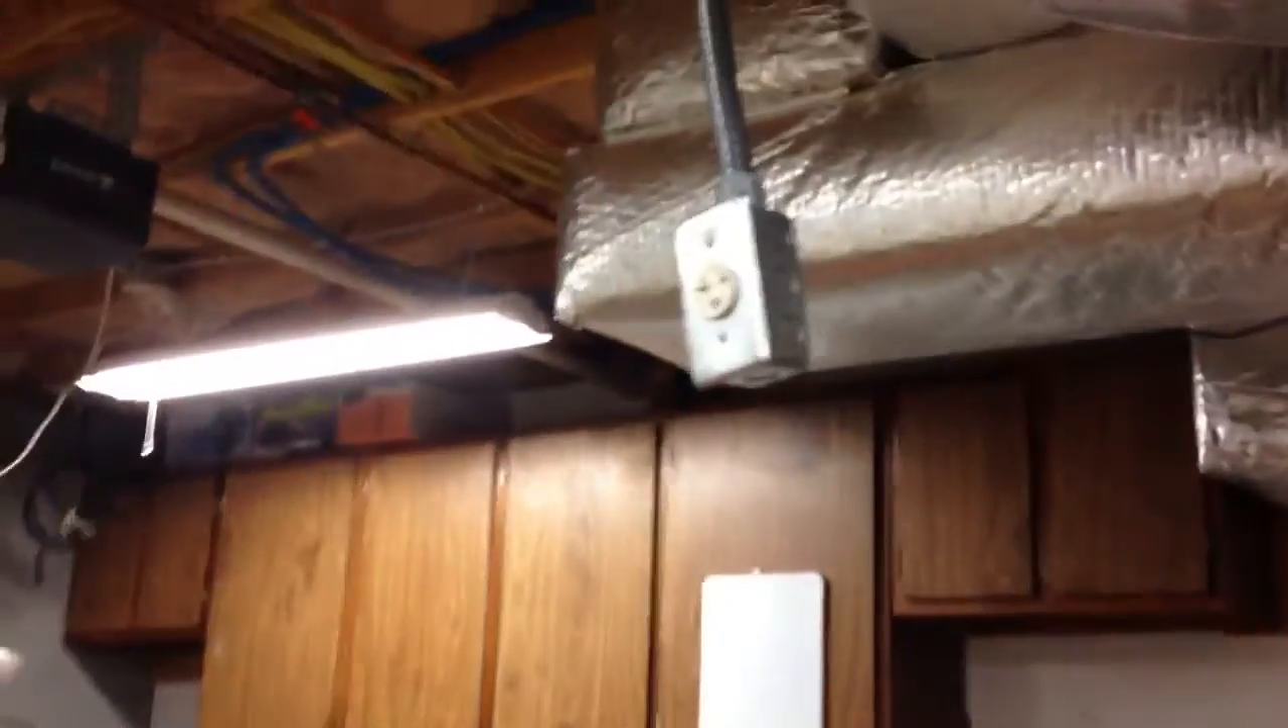My buddy Adam came over and helped me hang this 220 plug.